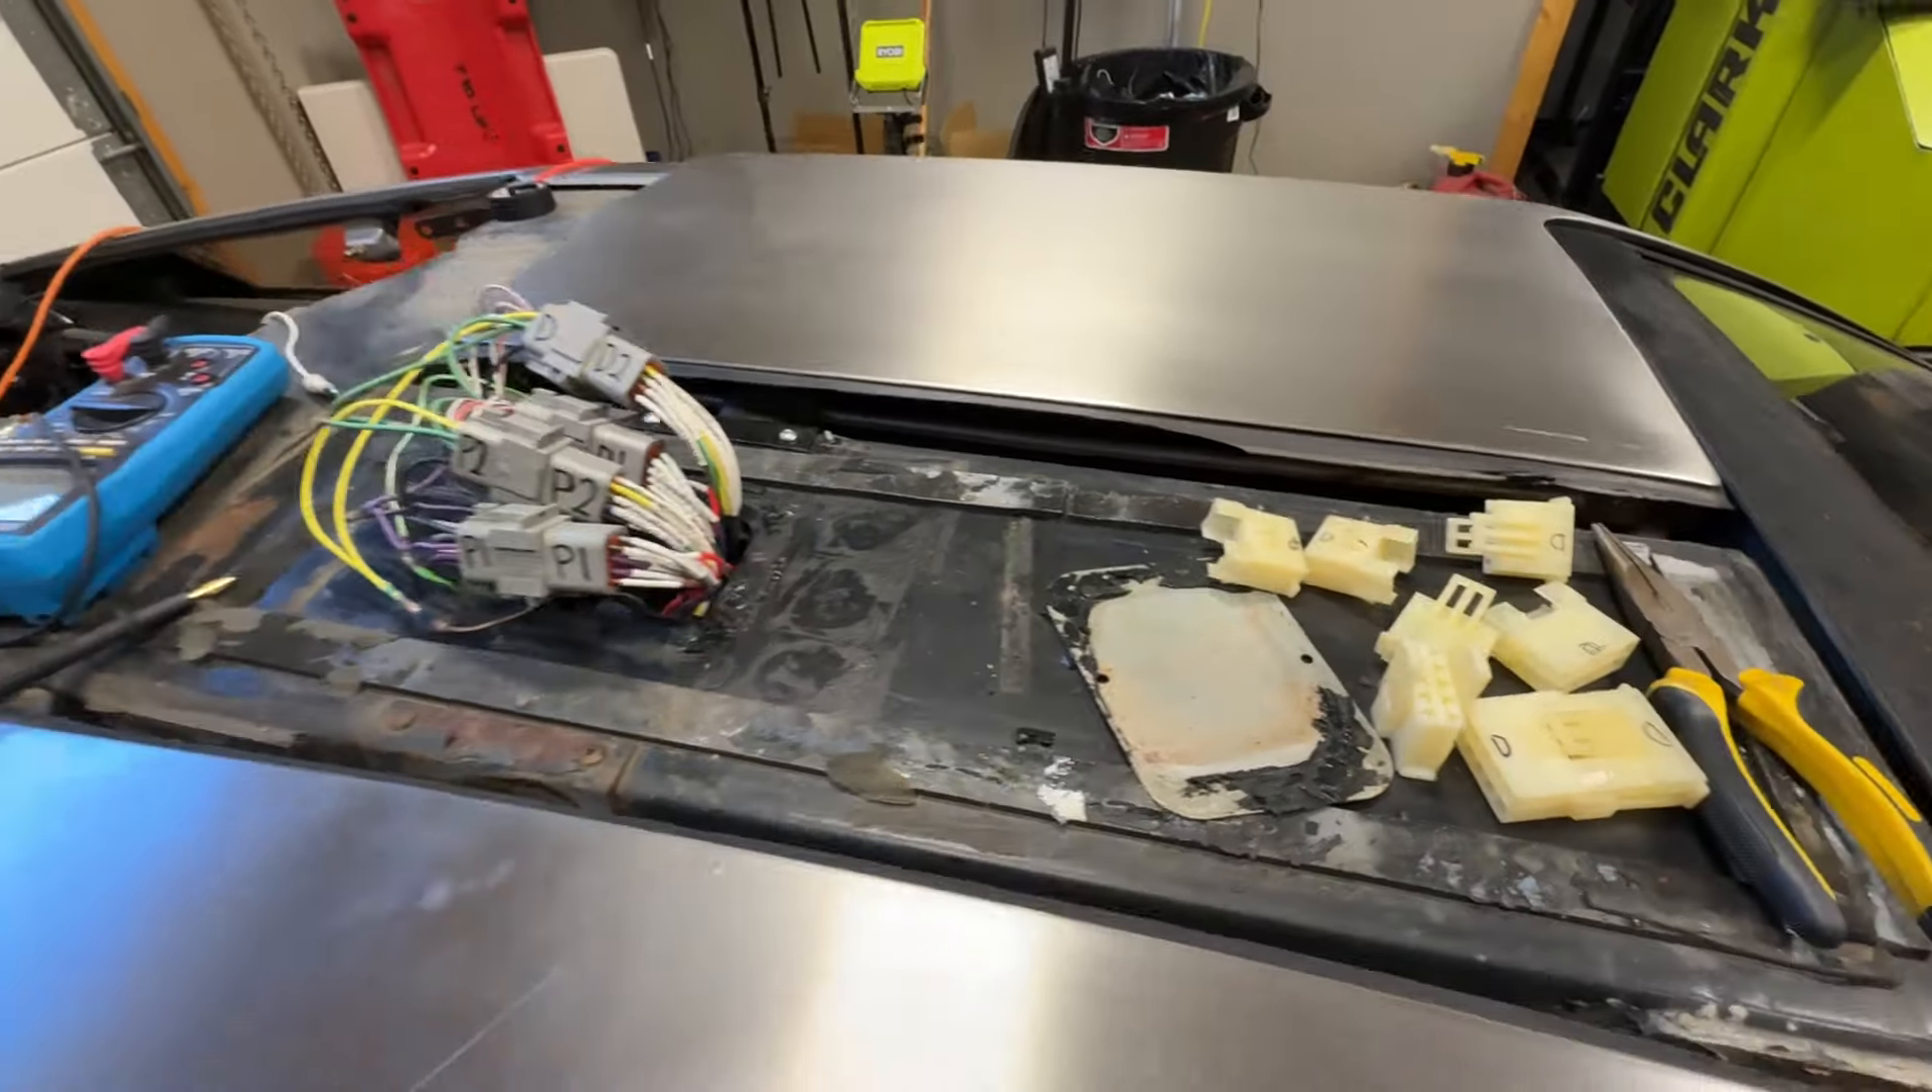Here's all of the old connectors. These are all removed.